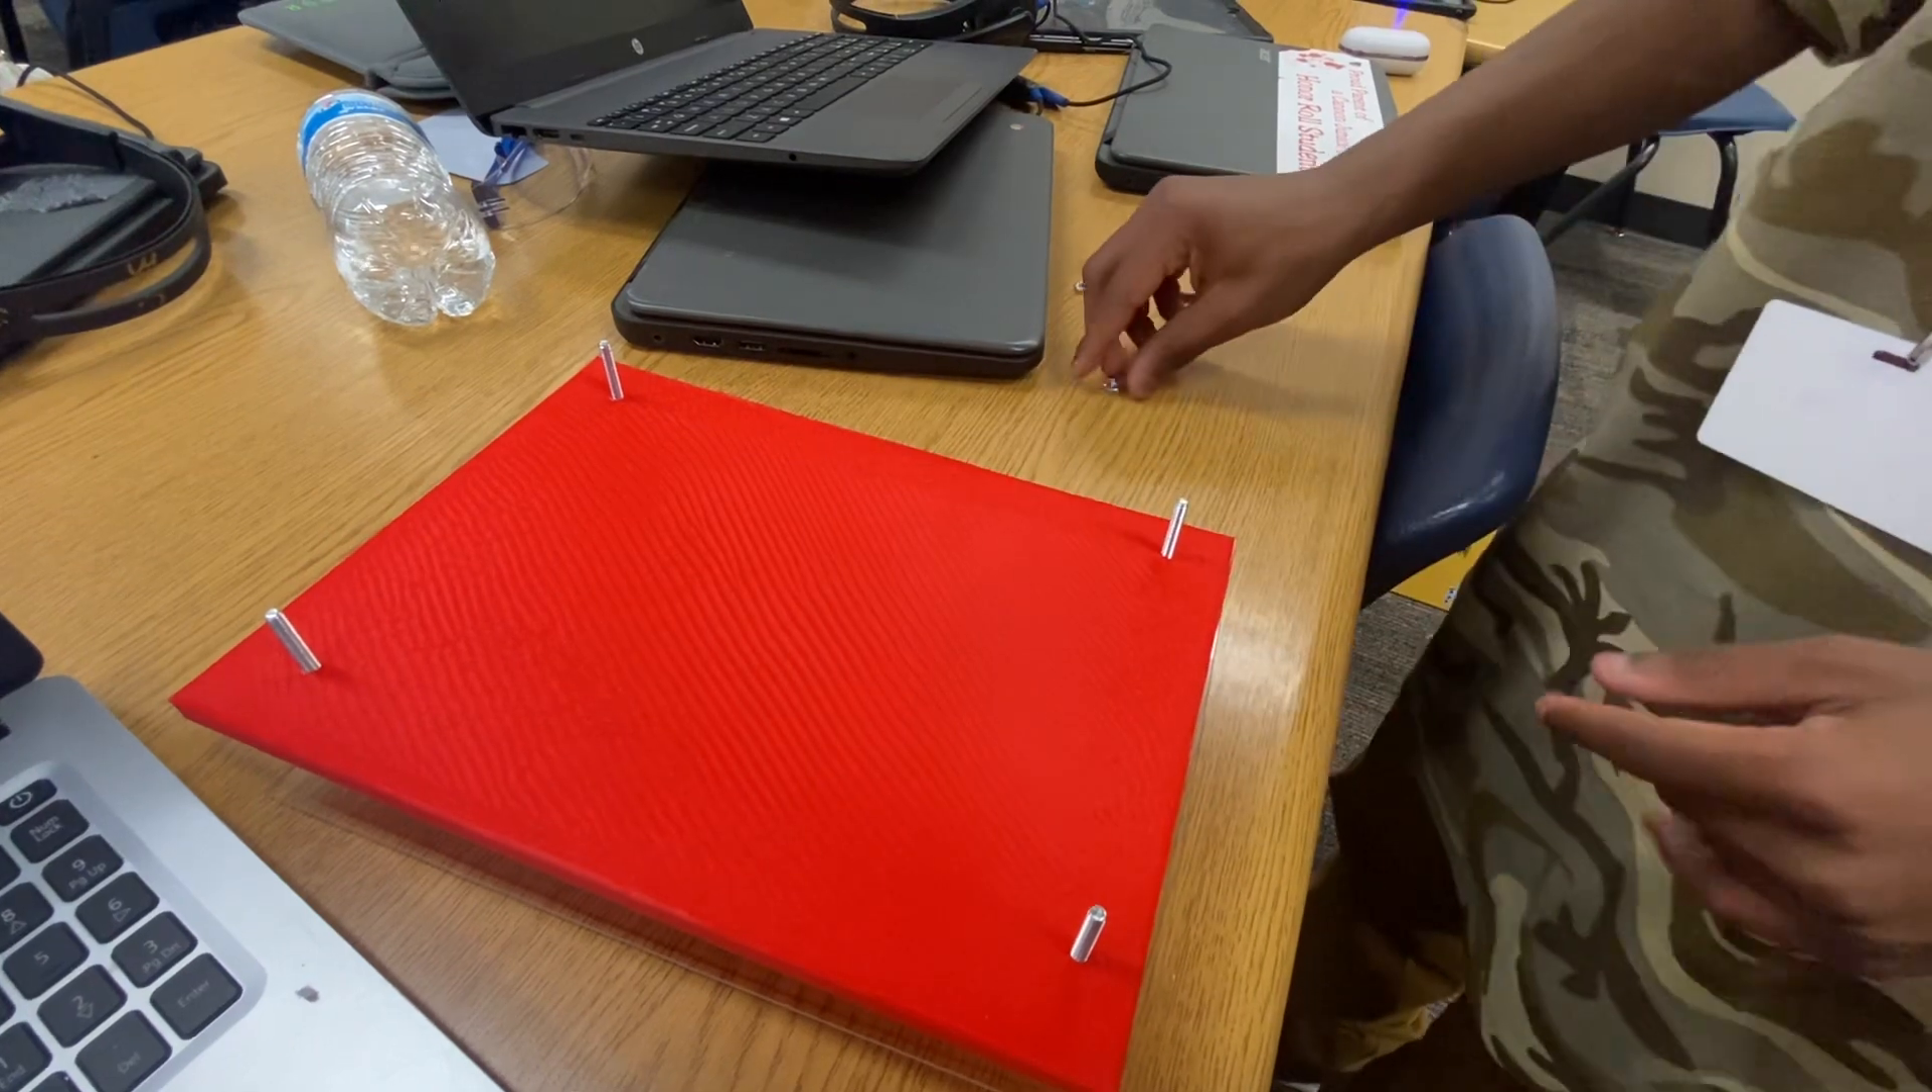As you can see, you got all four screws in the 3D print design.